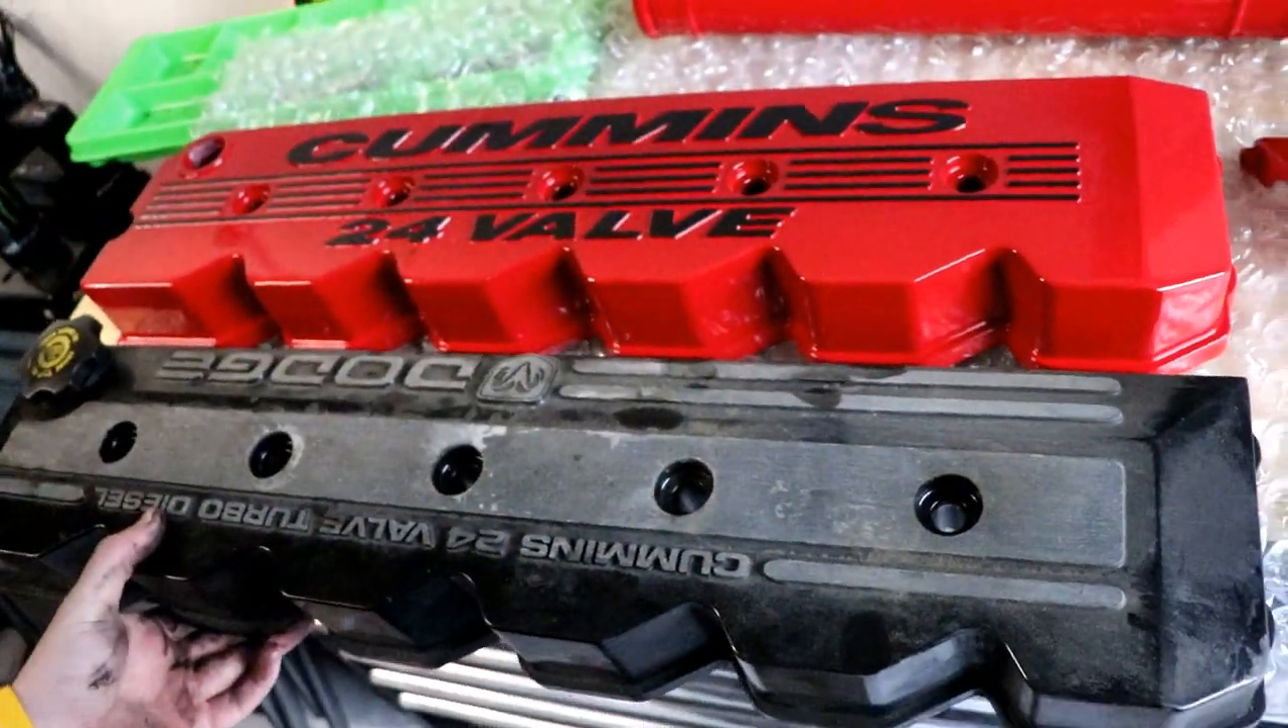We just got the old valve cover off.